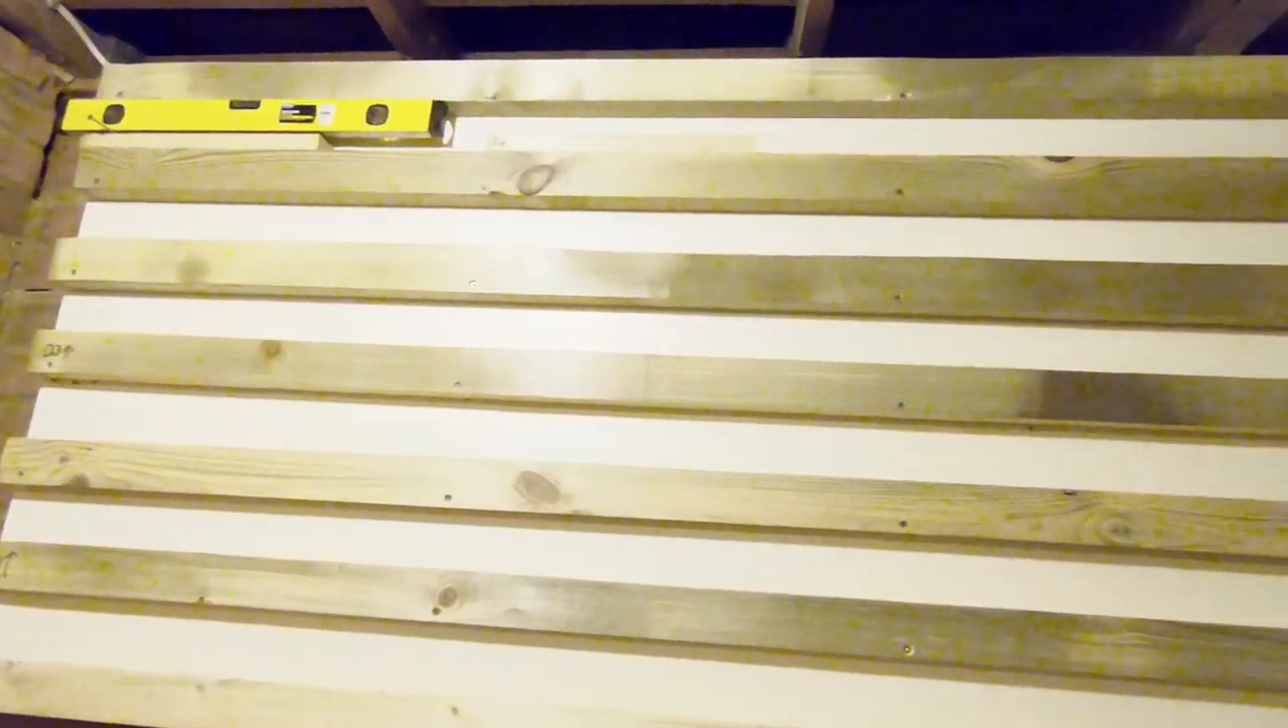And with that all the cleats are now in place.